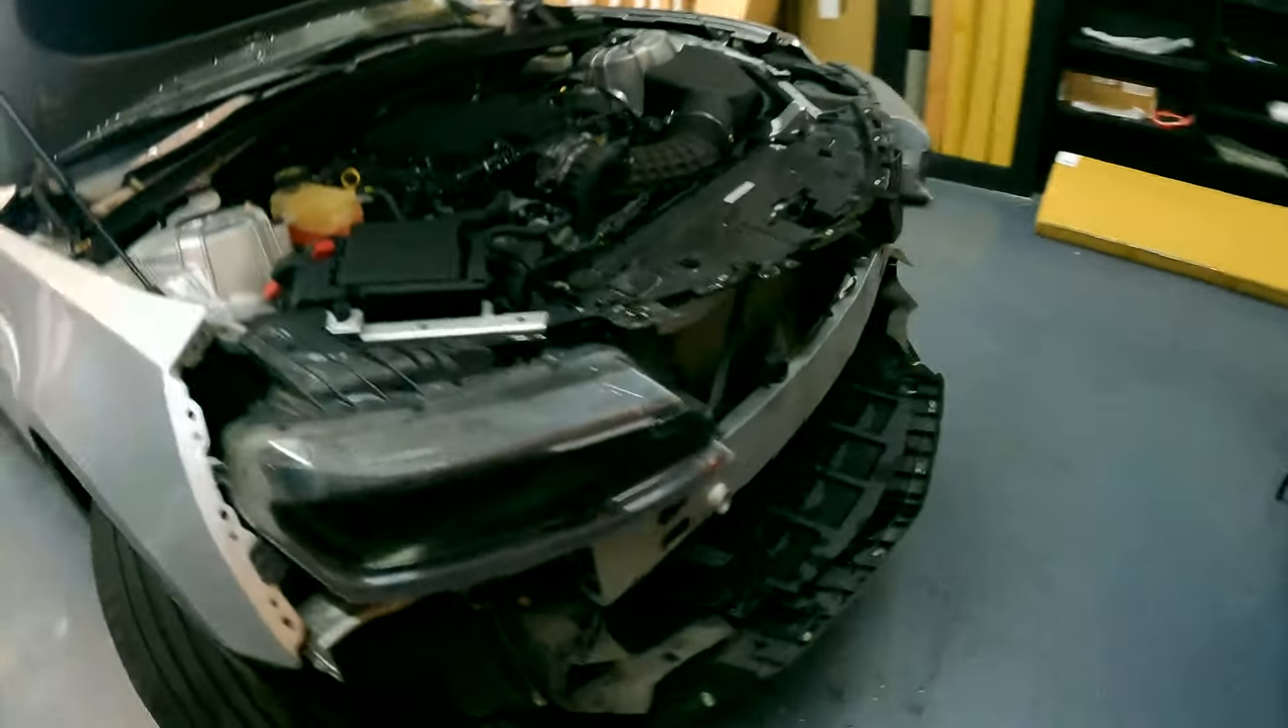We already have the bumper off on this Camaro.